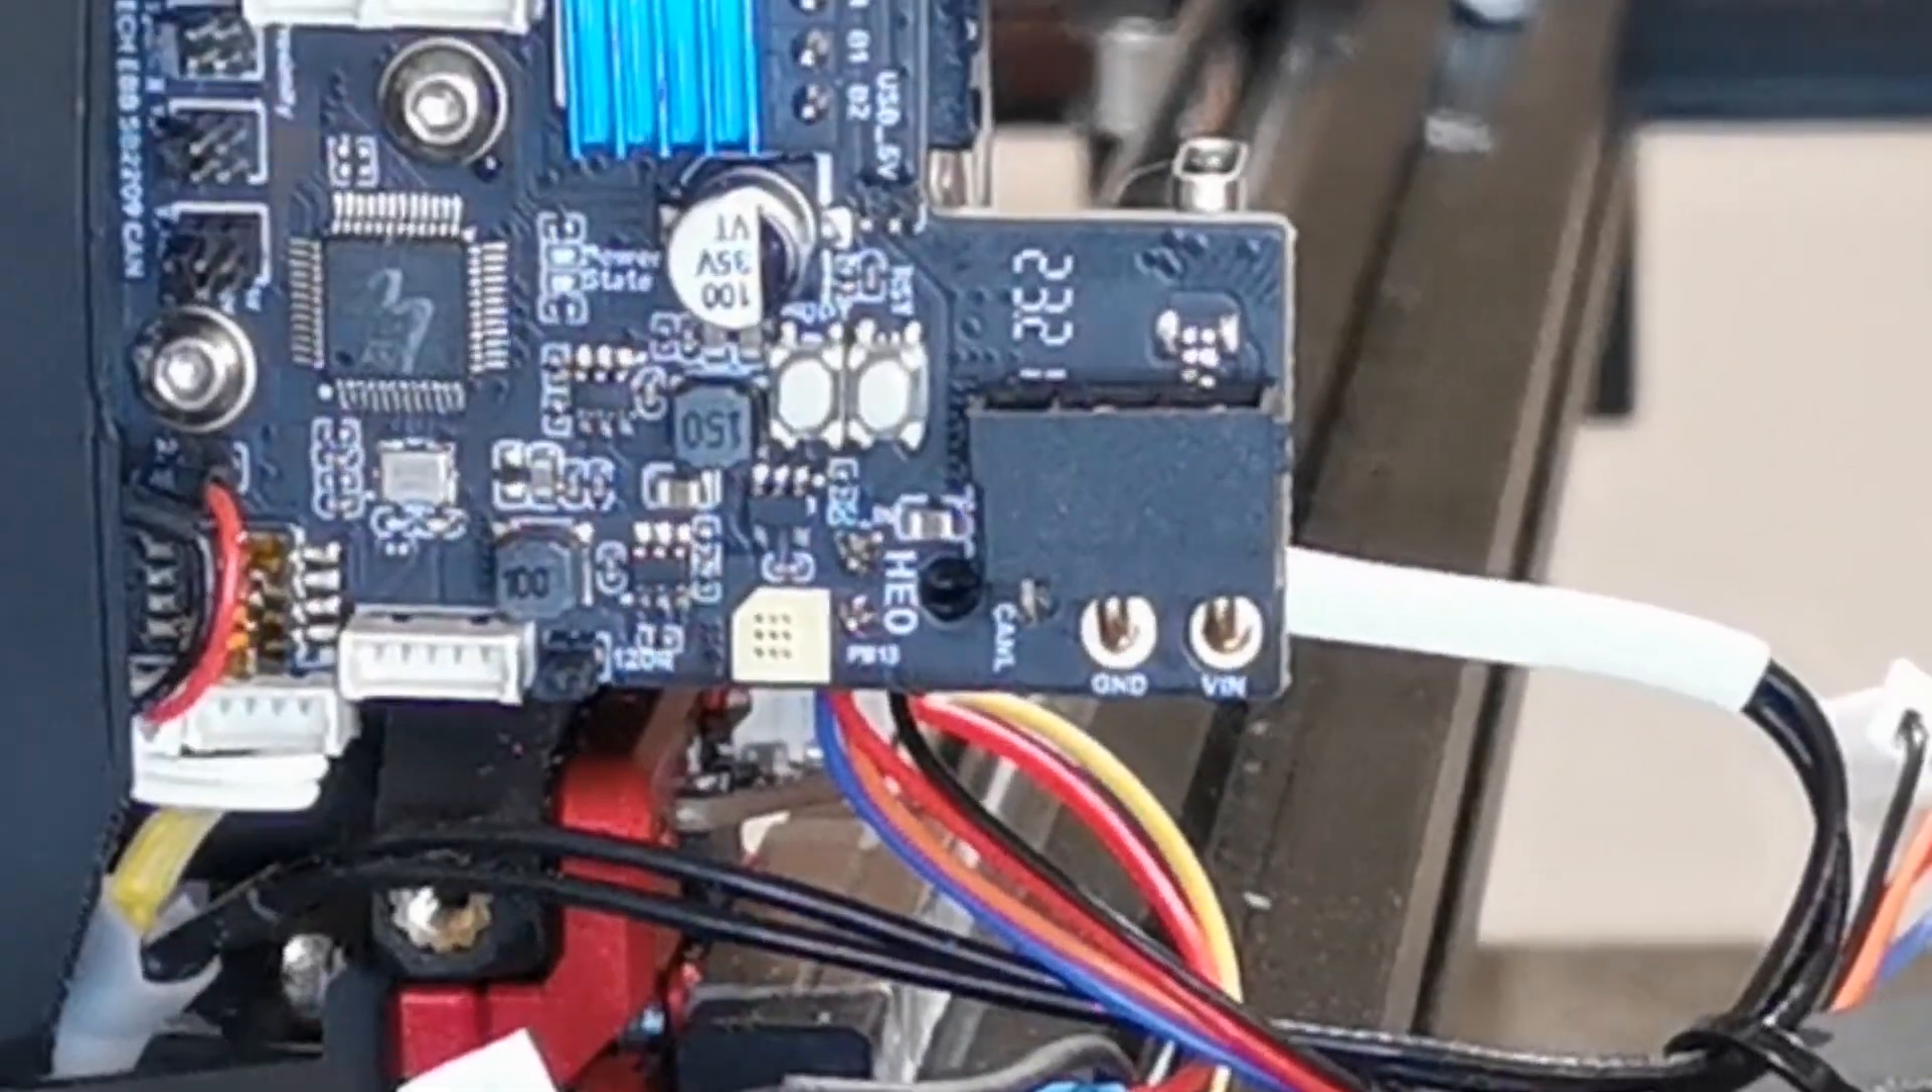So yeah so that's the tool board basically installed and now we've got it now we can put this here.